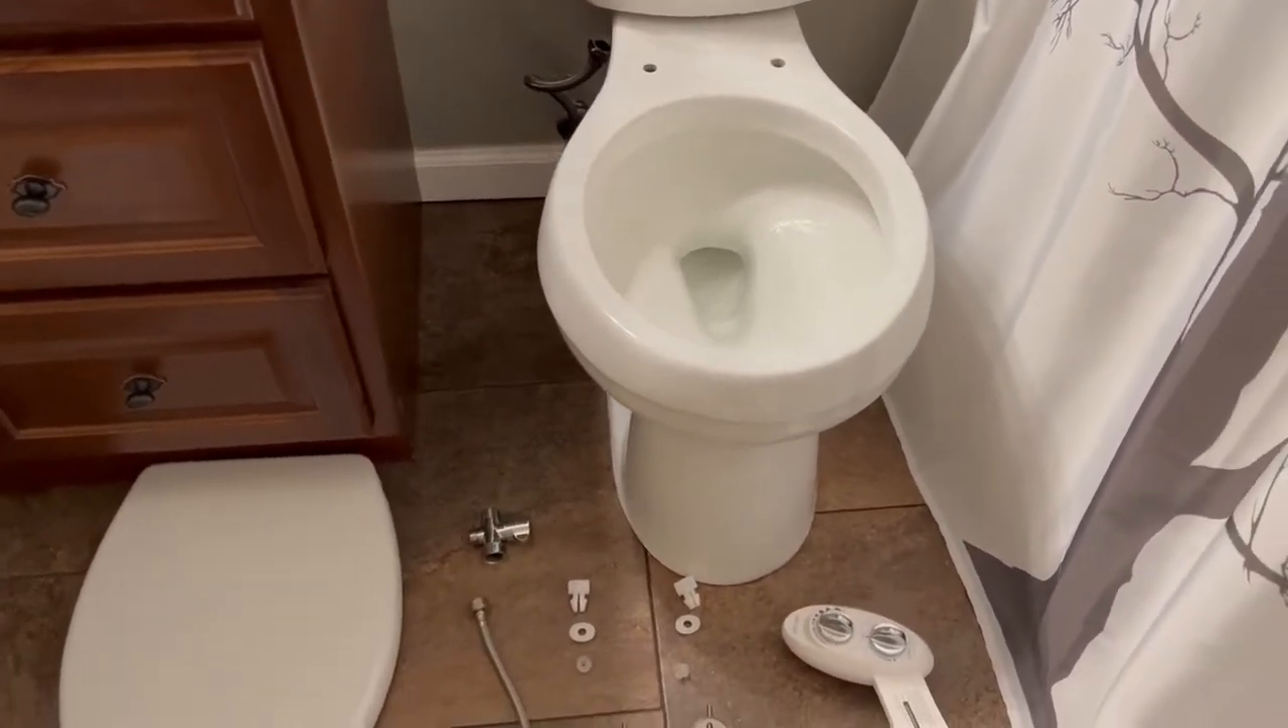There's the toilet and everything's all stripped off.